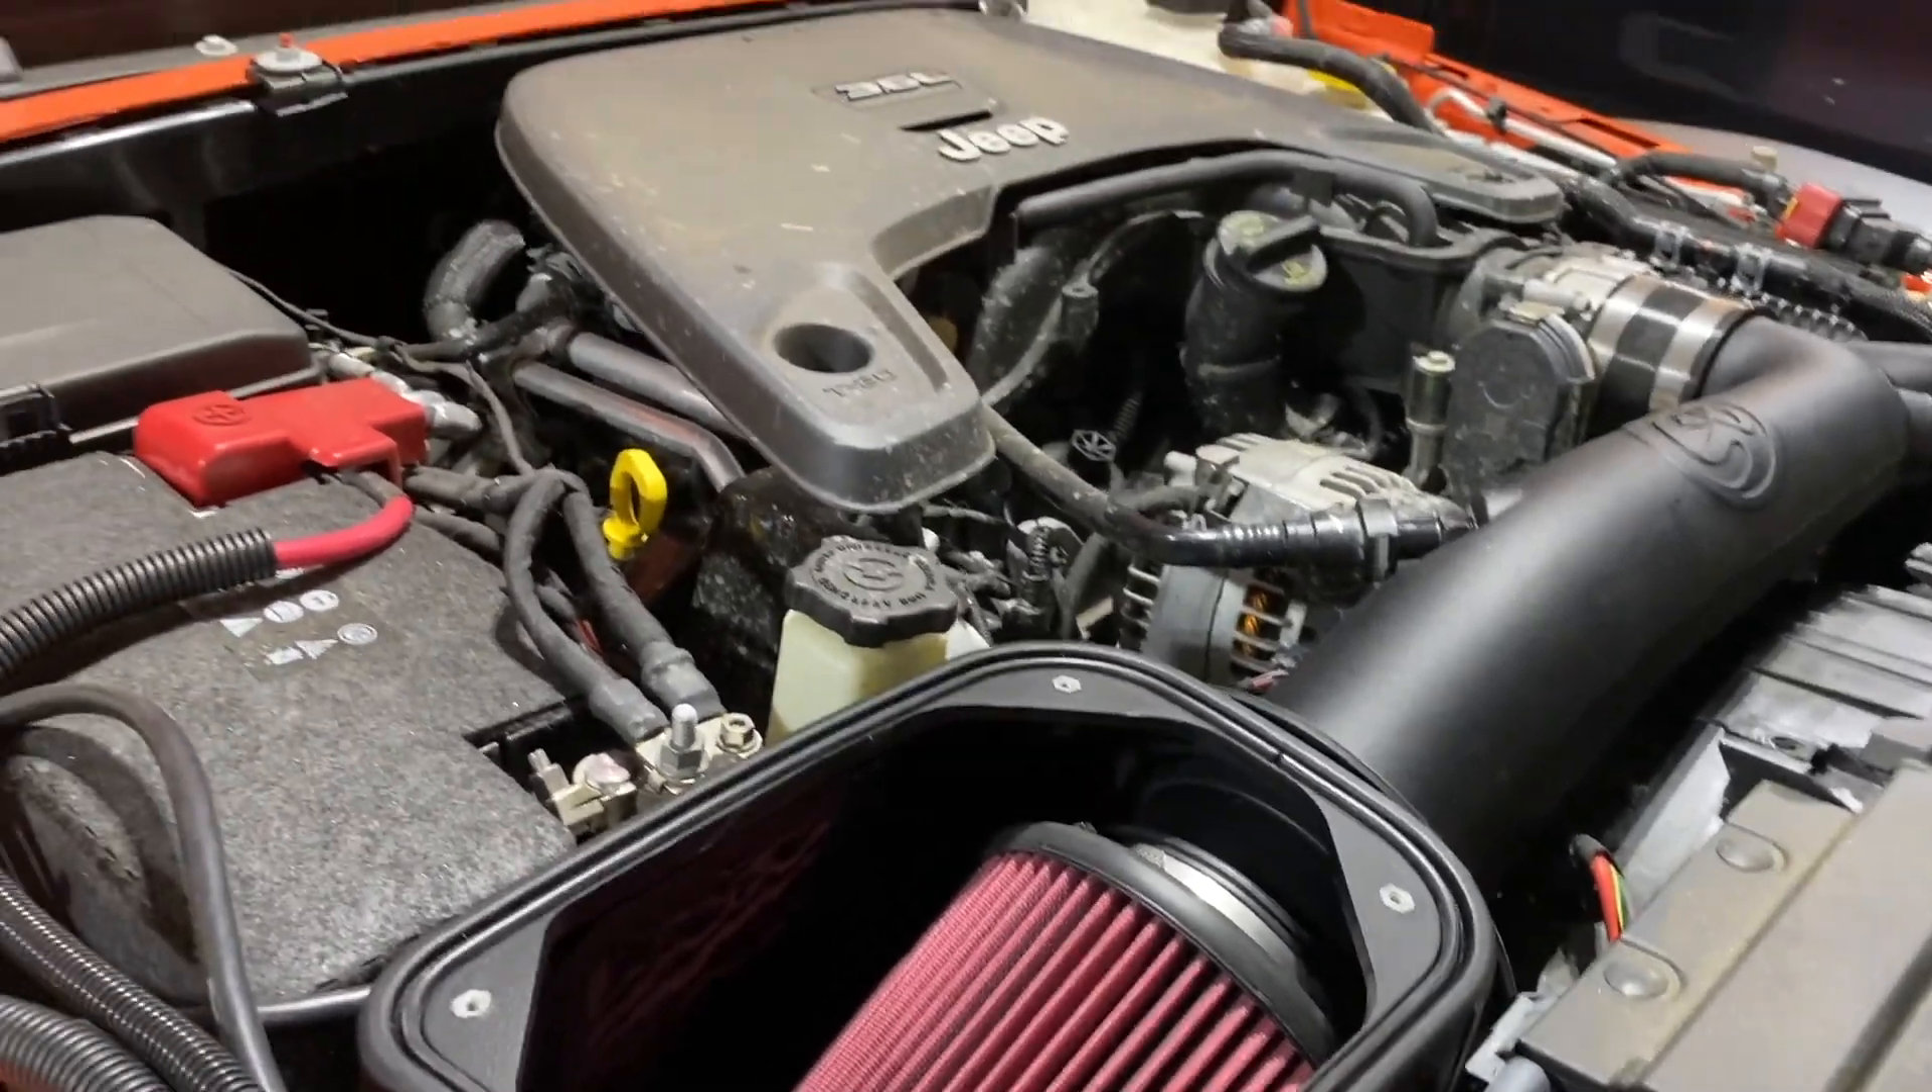Got the cold air intake installed. I didn't put the glass plate on it yet because I'm doing the S &B air scoops, which I'm going to do next, which is going to come out of there.